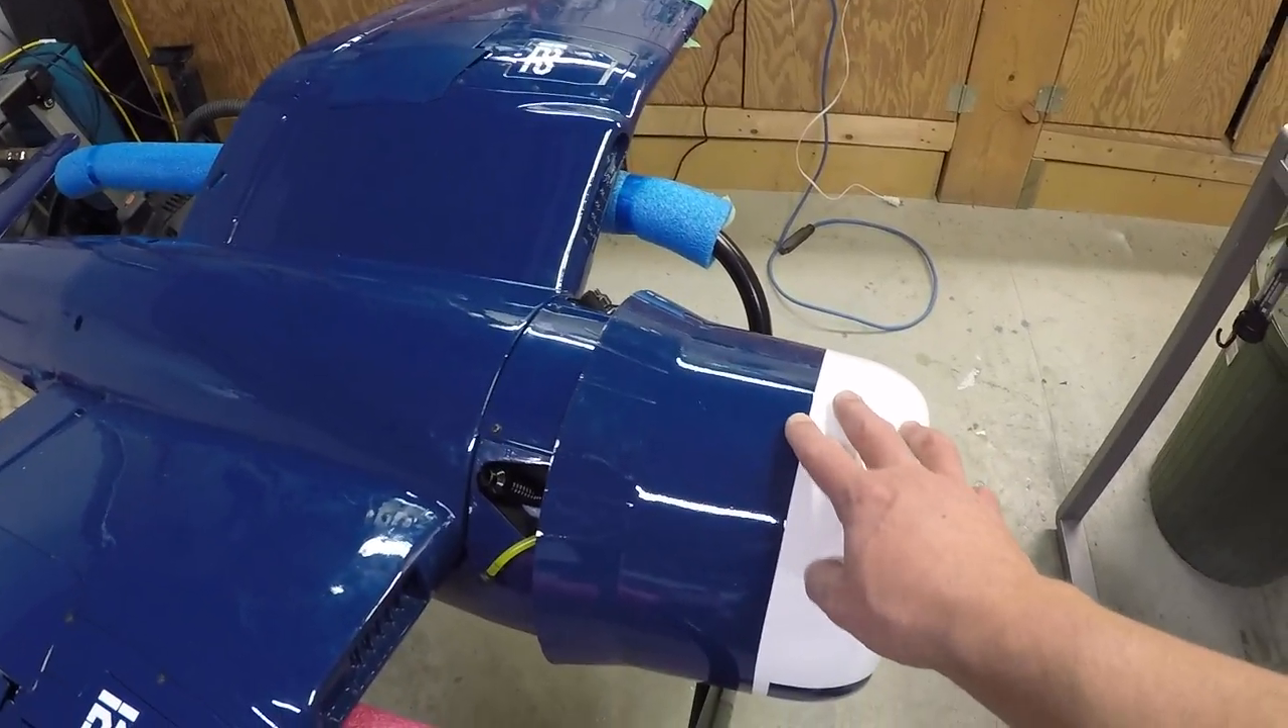The cowl's uh installed and the reason the cowl is installed is for the weathering that's going to happen.